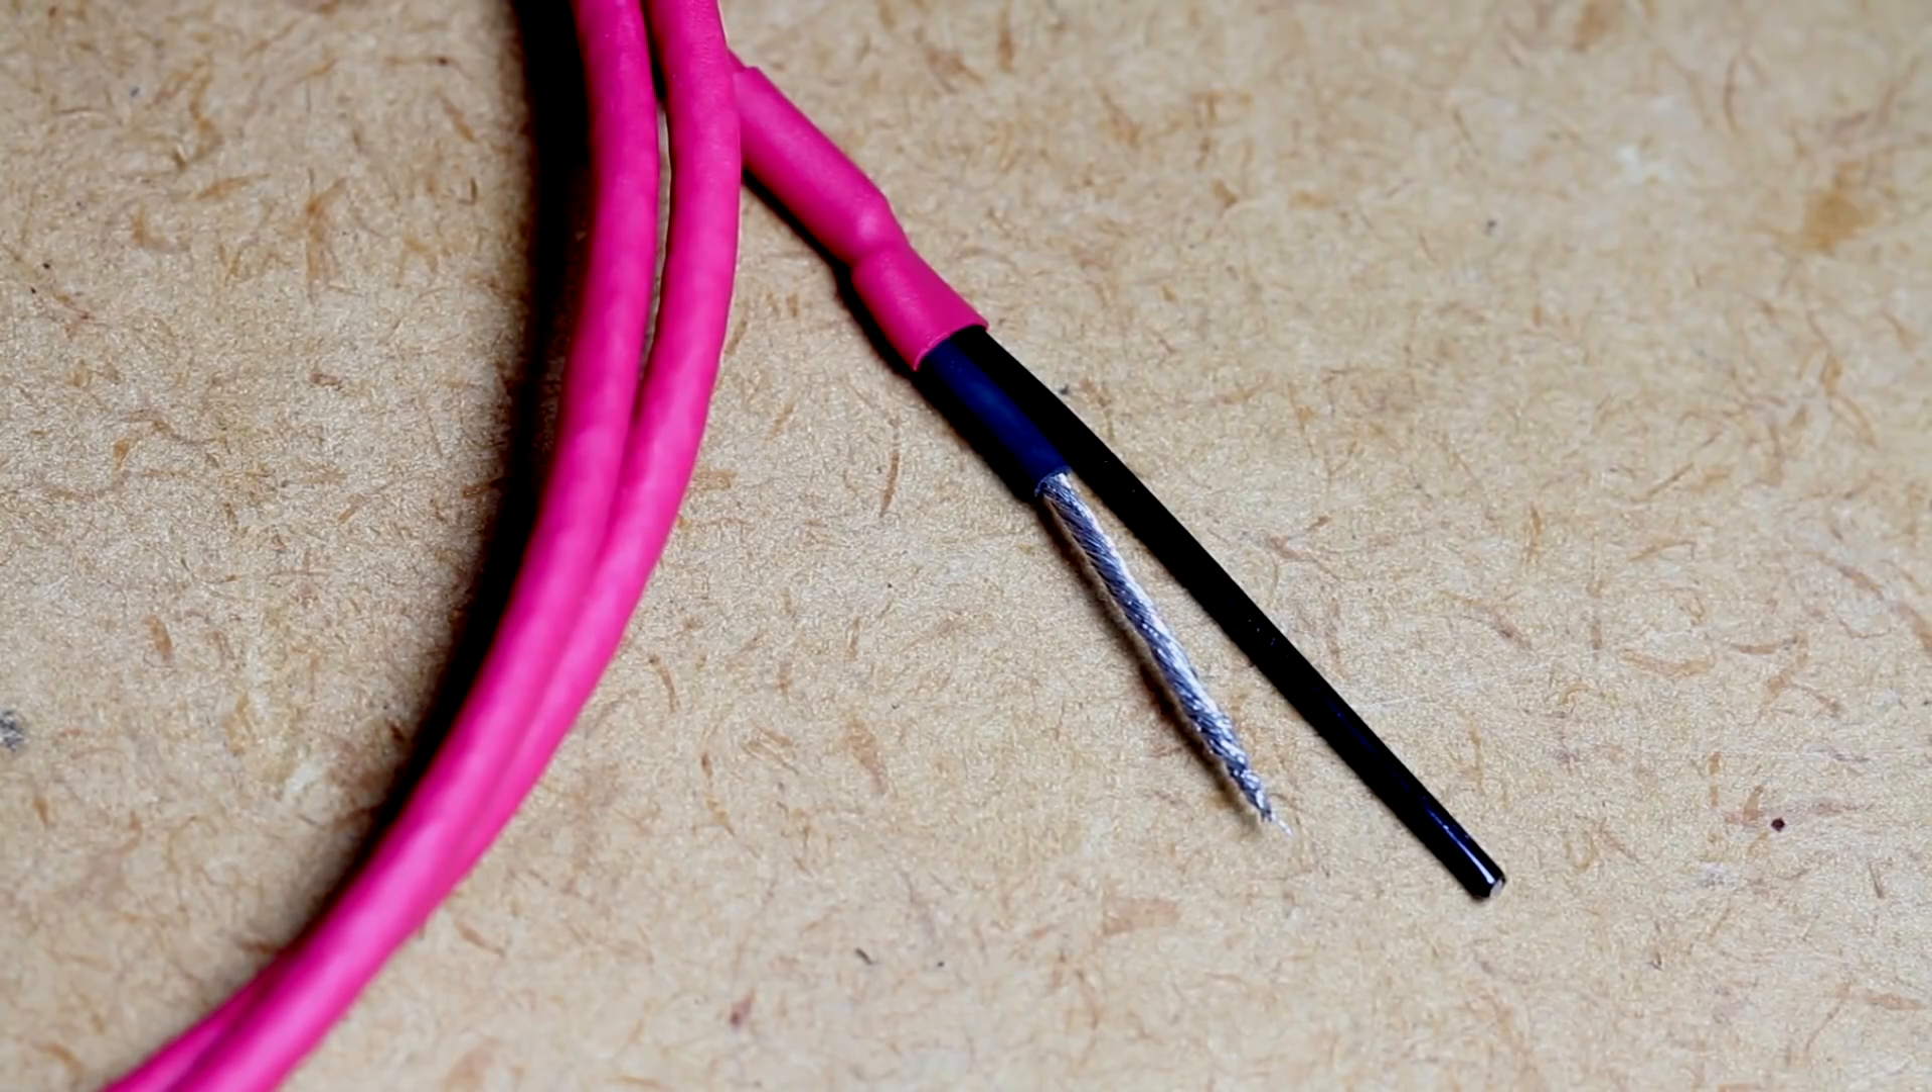And there you have some nicely terminated shielded hookup cable.